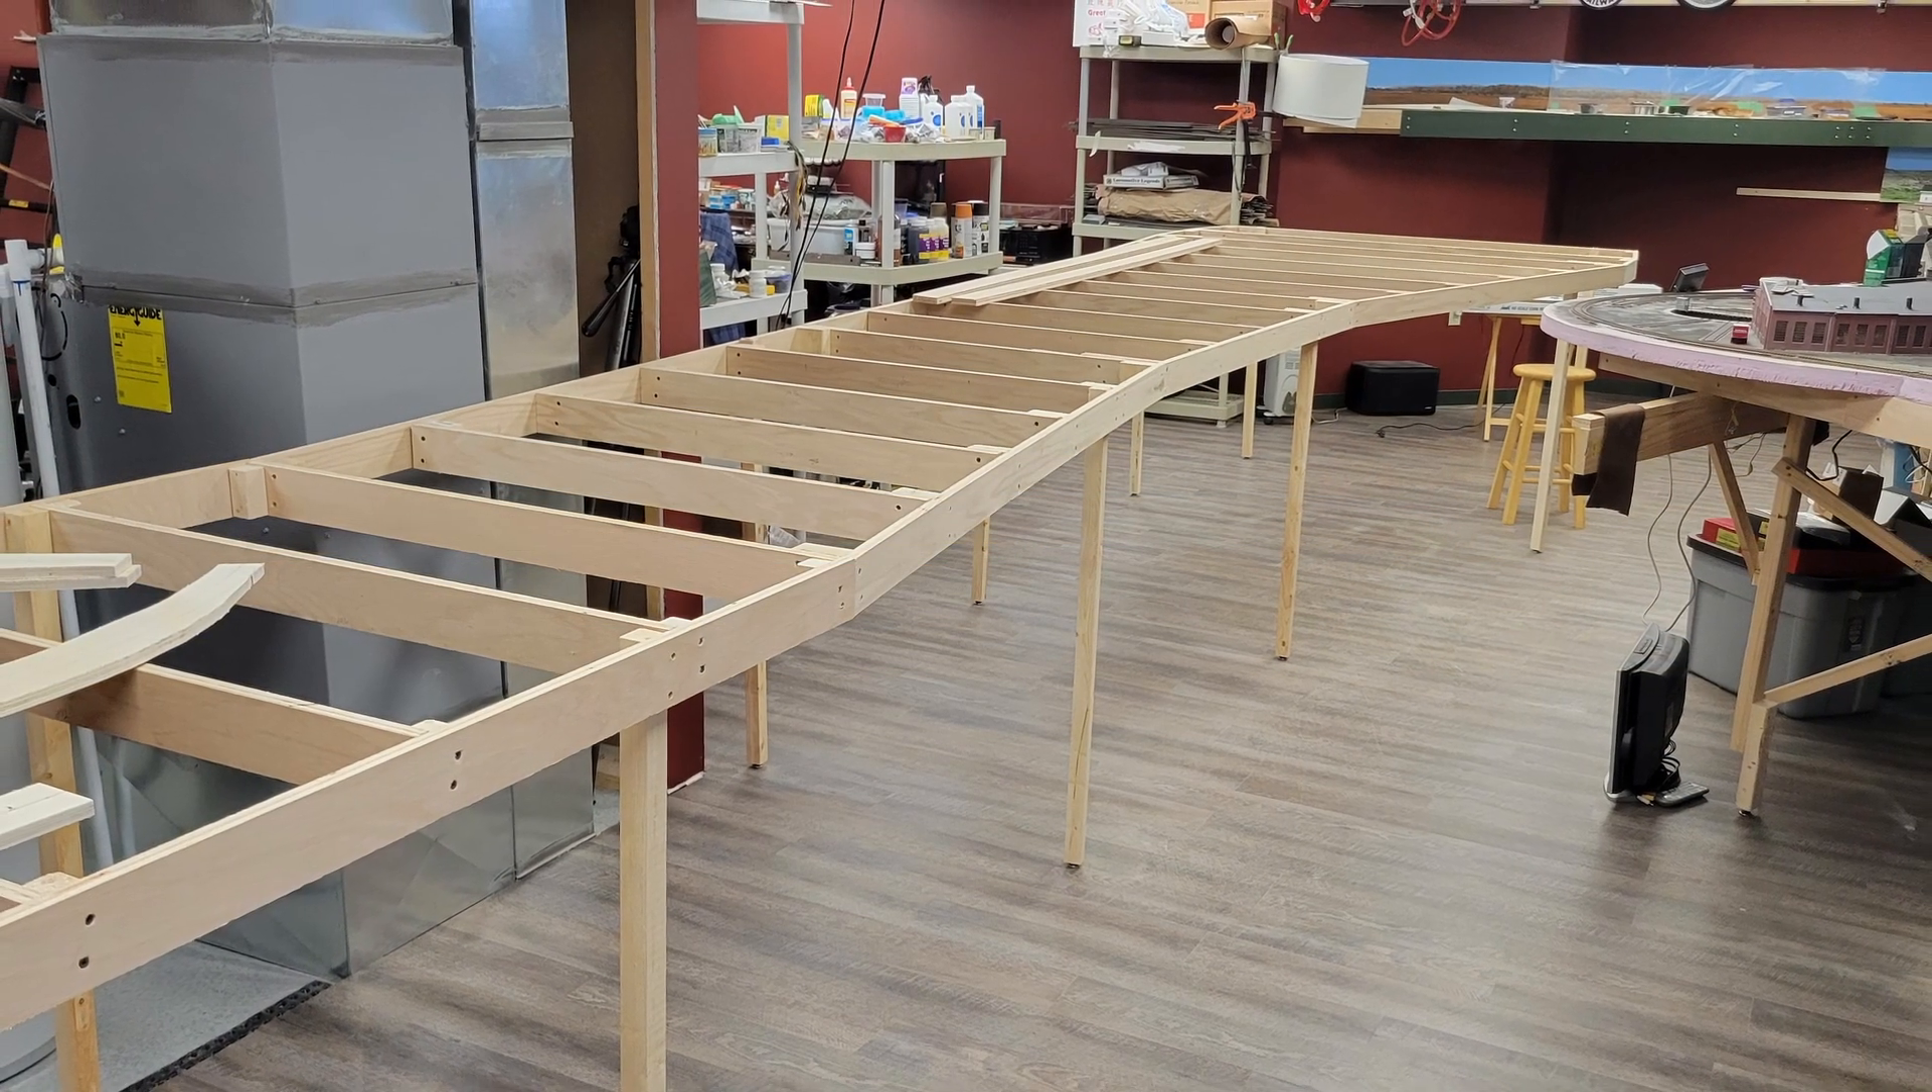Four days later I had the peninsula bench work complete except for cross bracing on the legs.